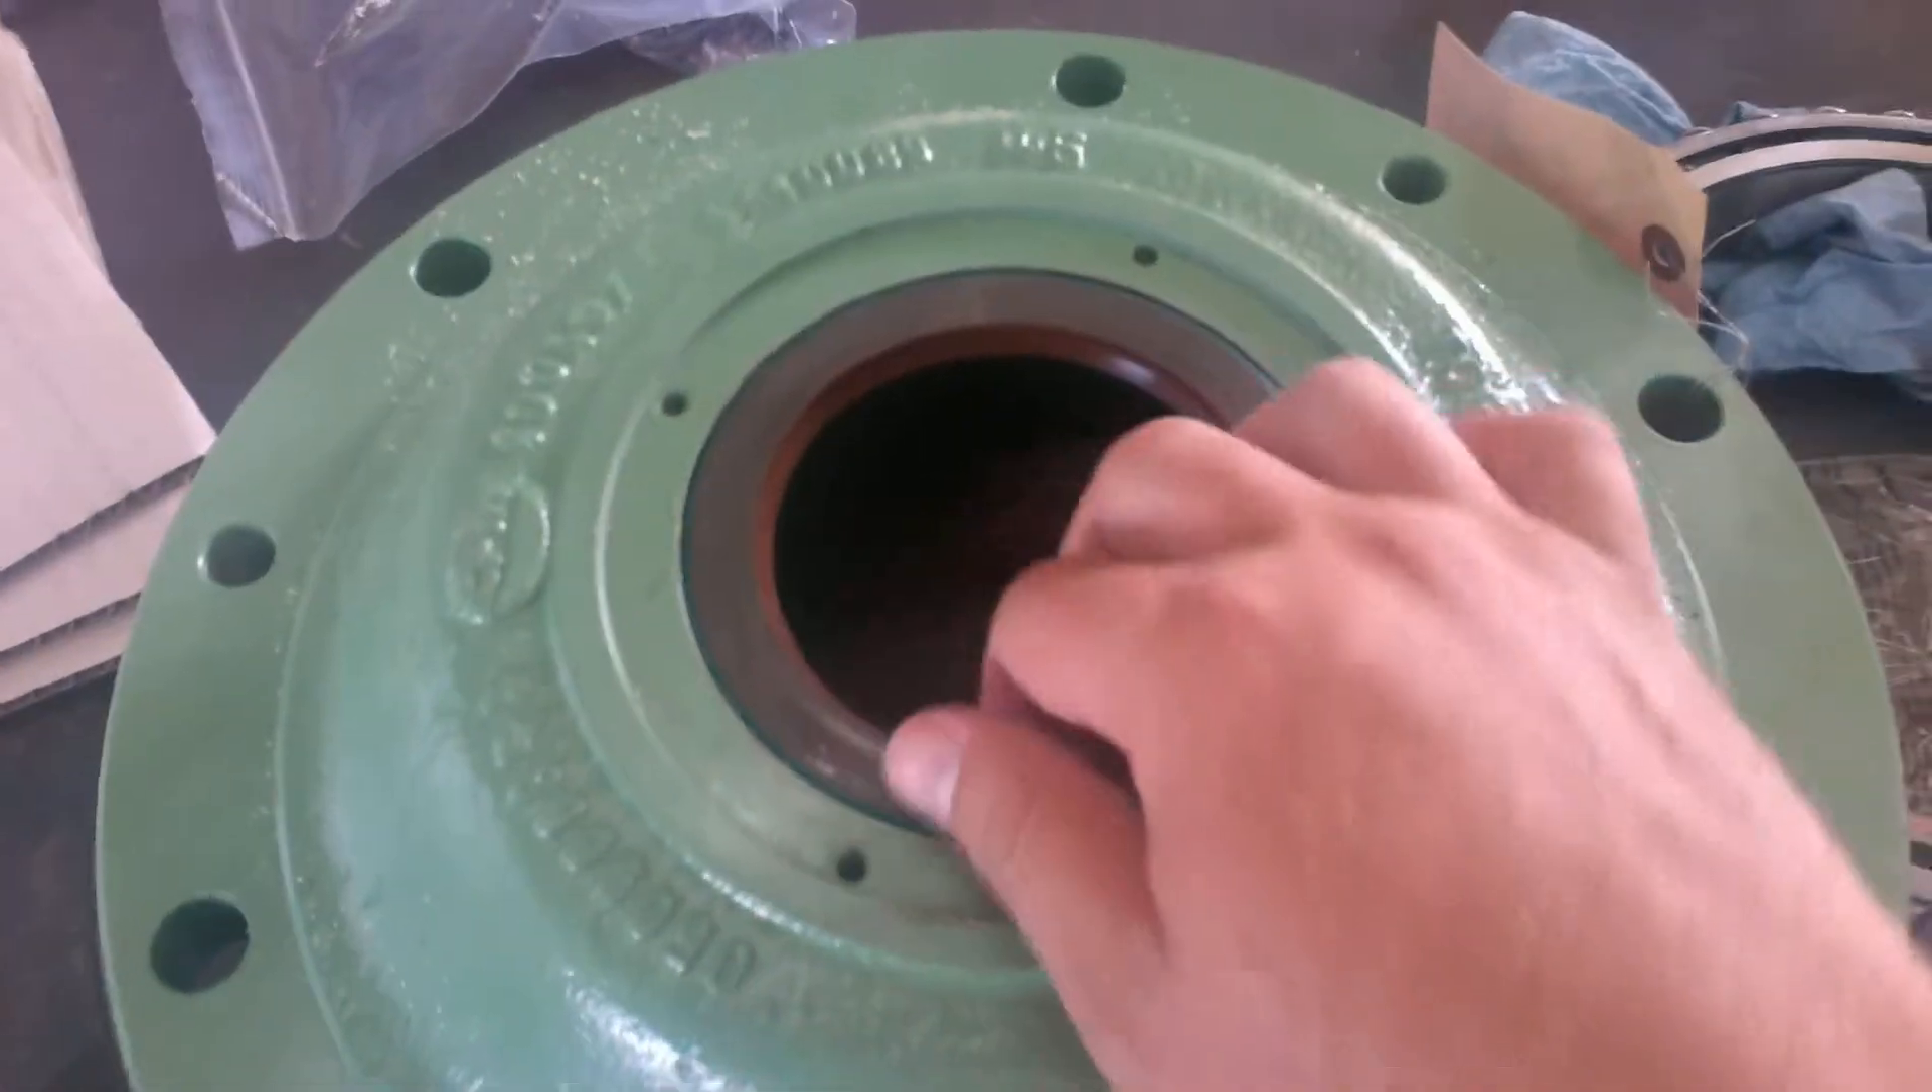You can see that this pinion bearing assembly already has the seals in it.